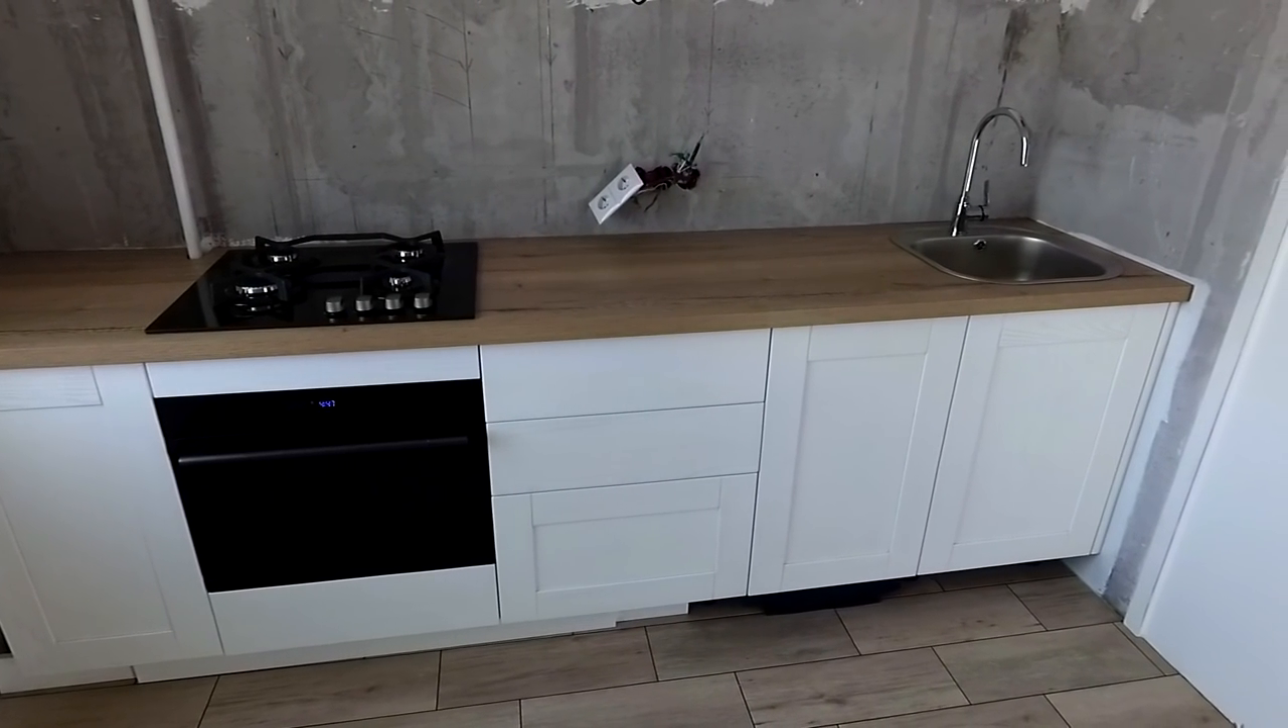Я уже собрал нижние ящики и установил столешницу.